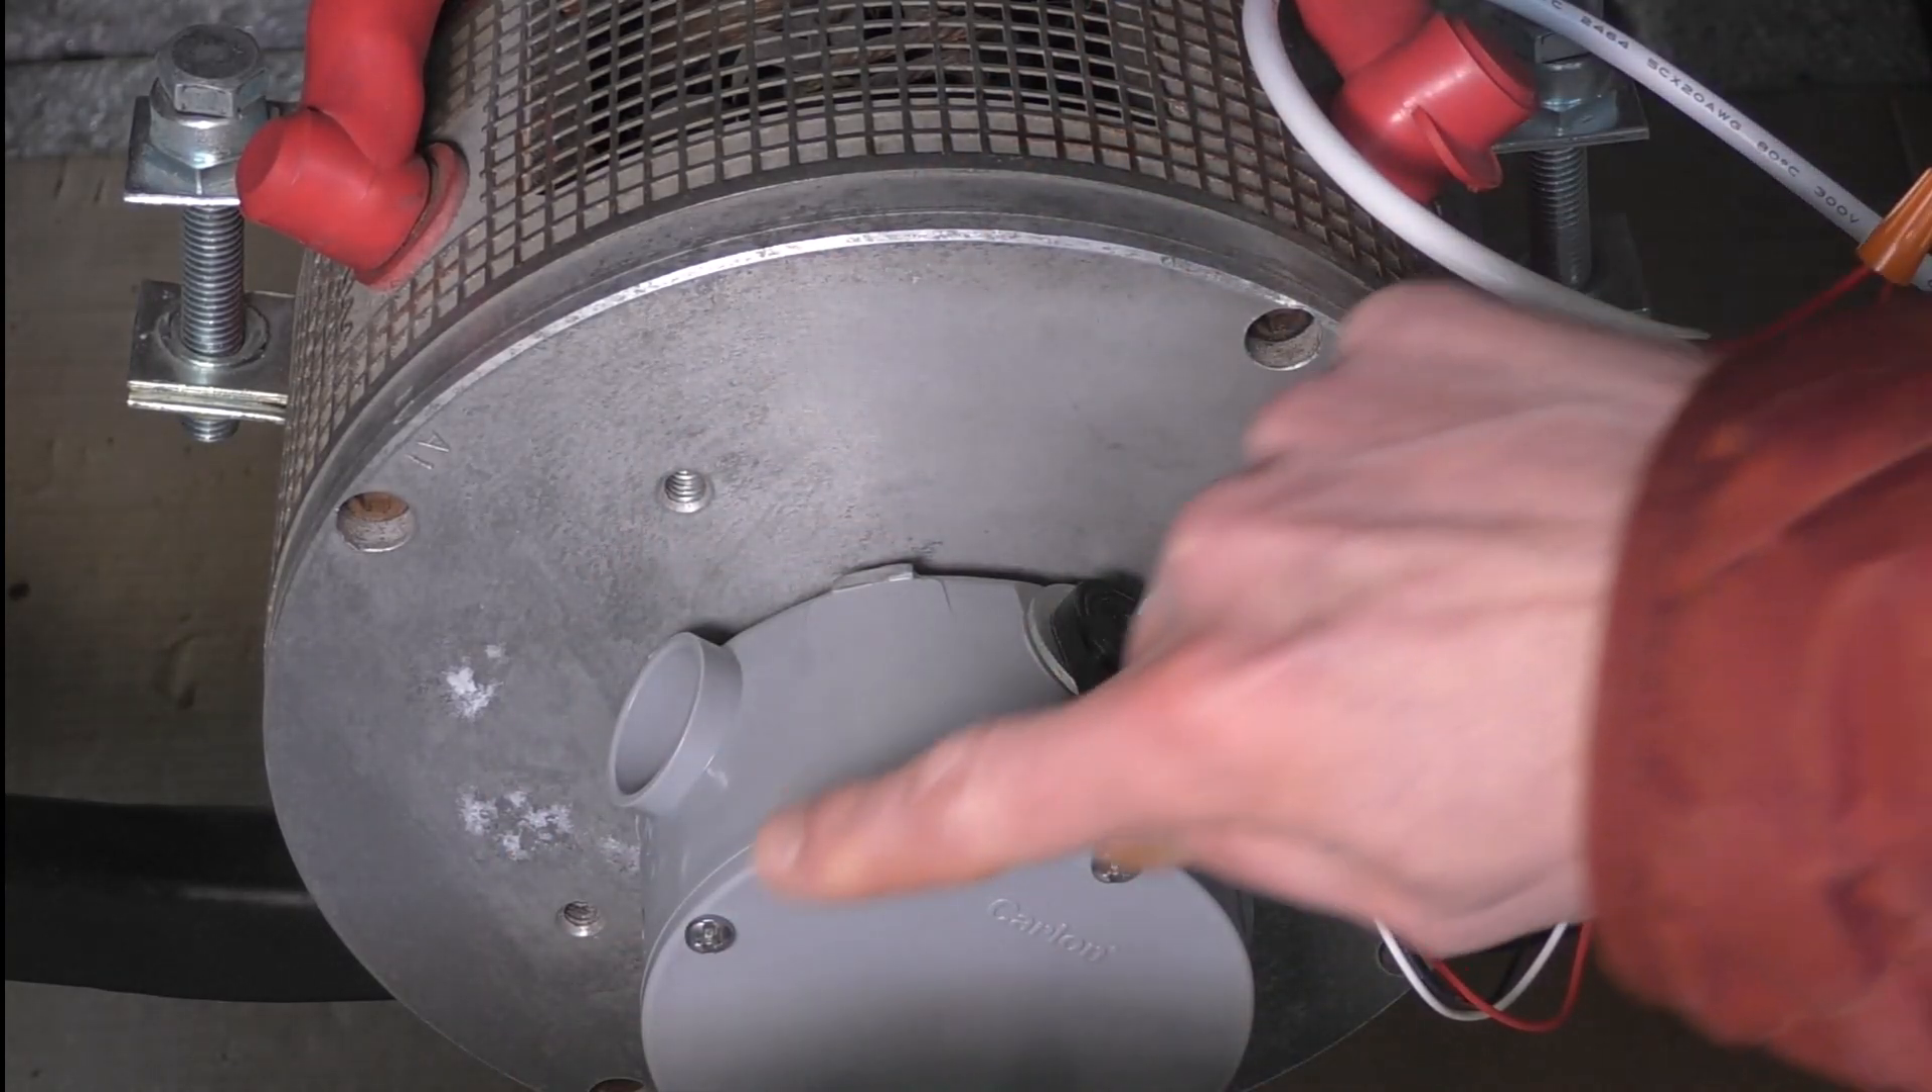I've got obviously the cover plate on.